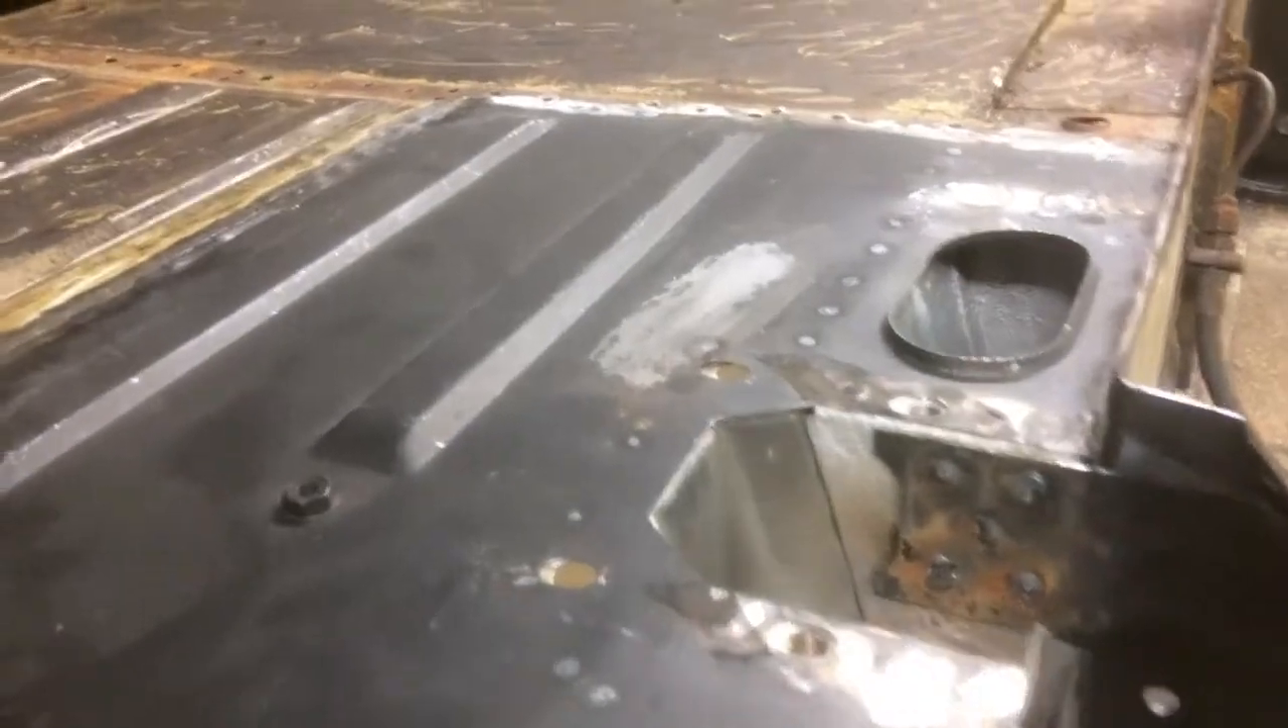Okay so the panels are now all welded in and I've cleaned back the welds where necessary.